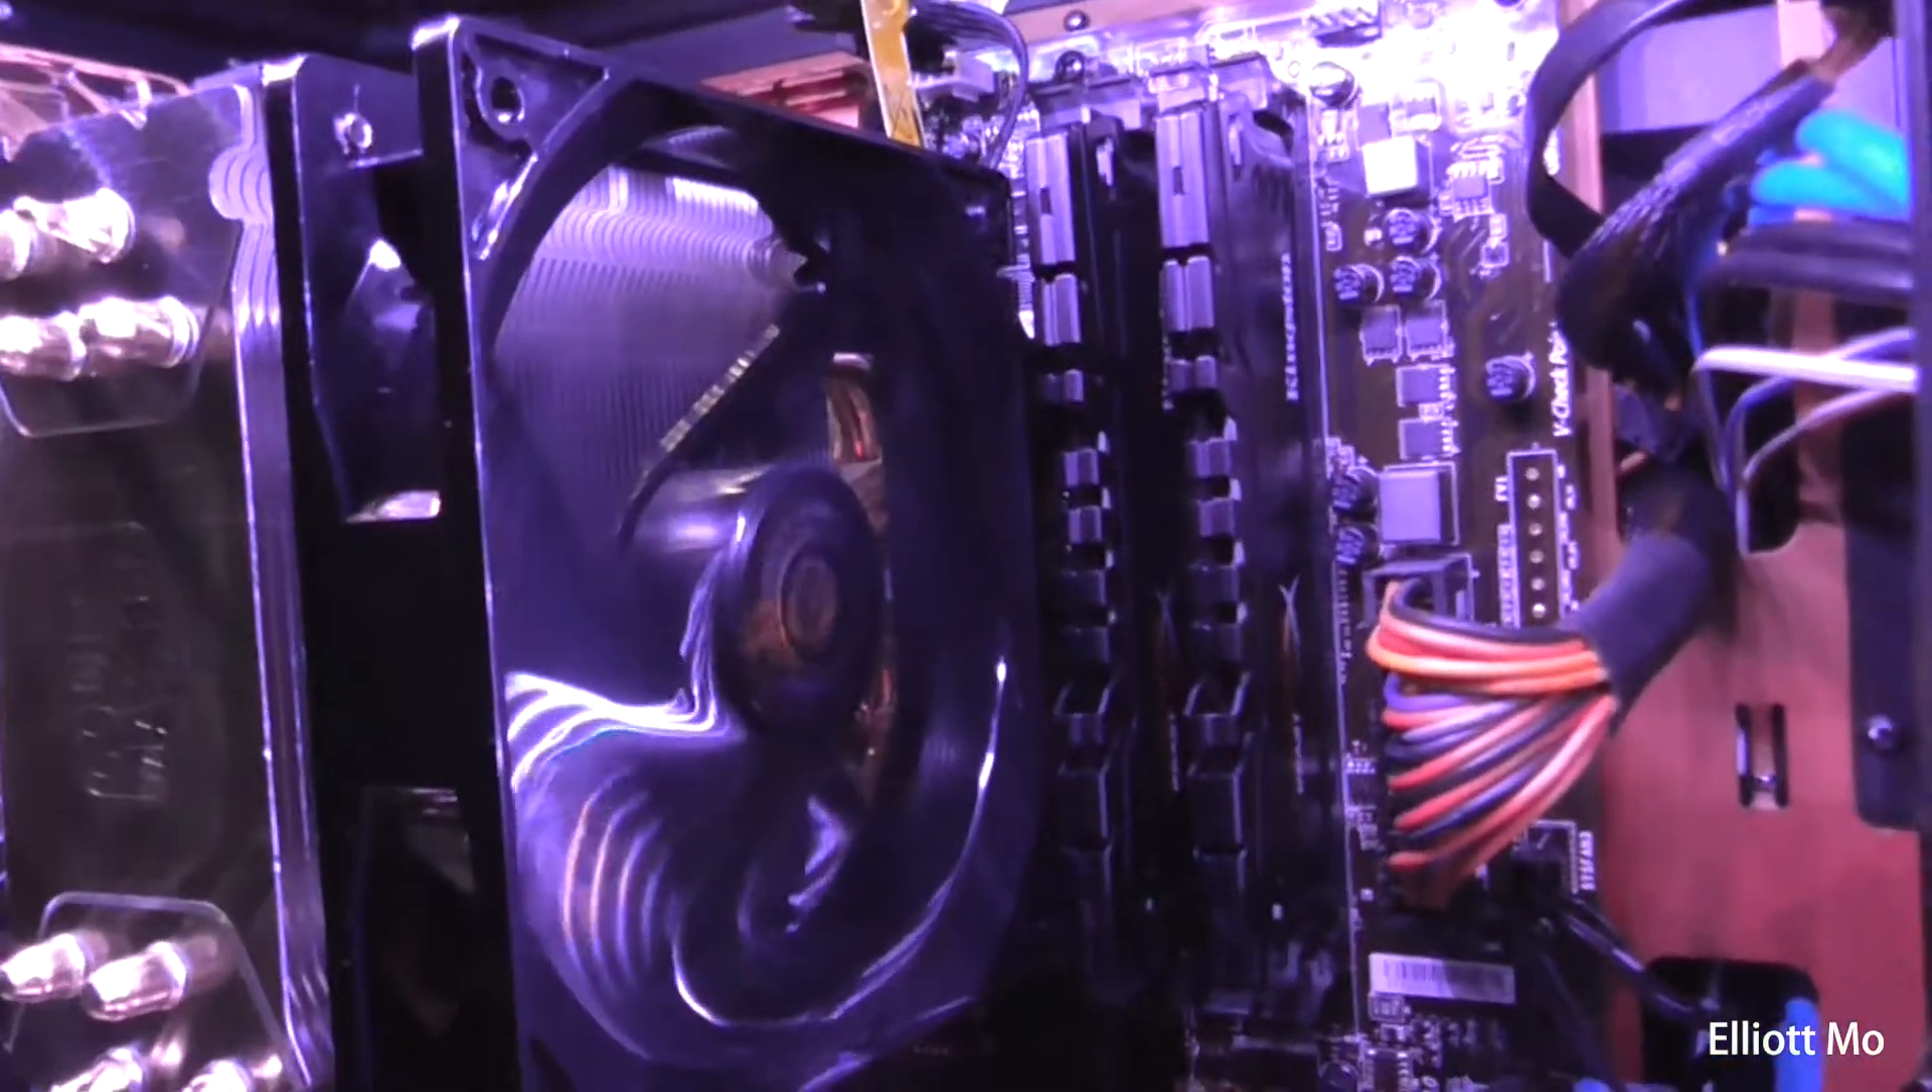Okay, so I've now finished the installation of the Cooler Master Hyper 212 Evo, and I must say the fan is relatively quiet.